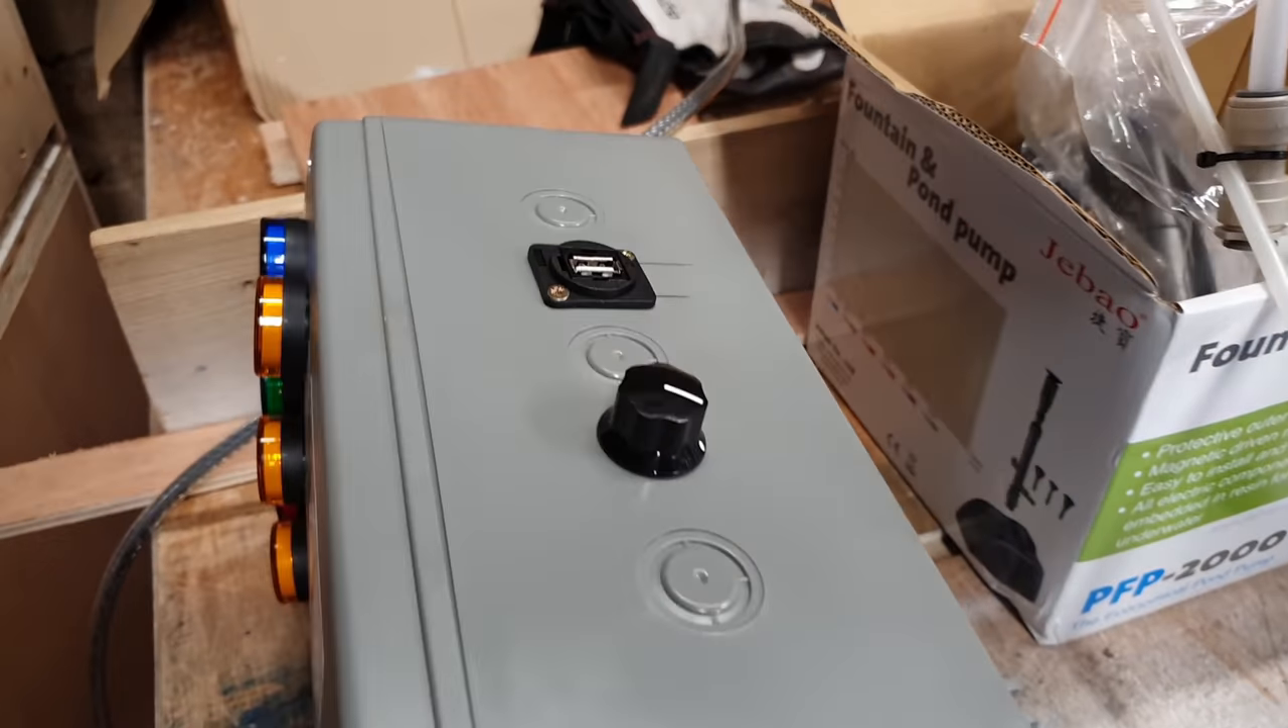On the side here we've managed to install the potentiometer.